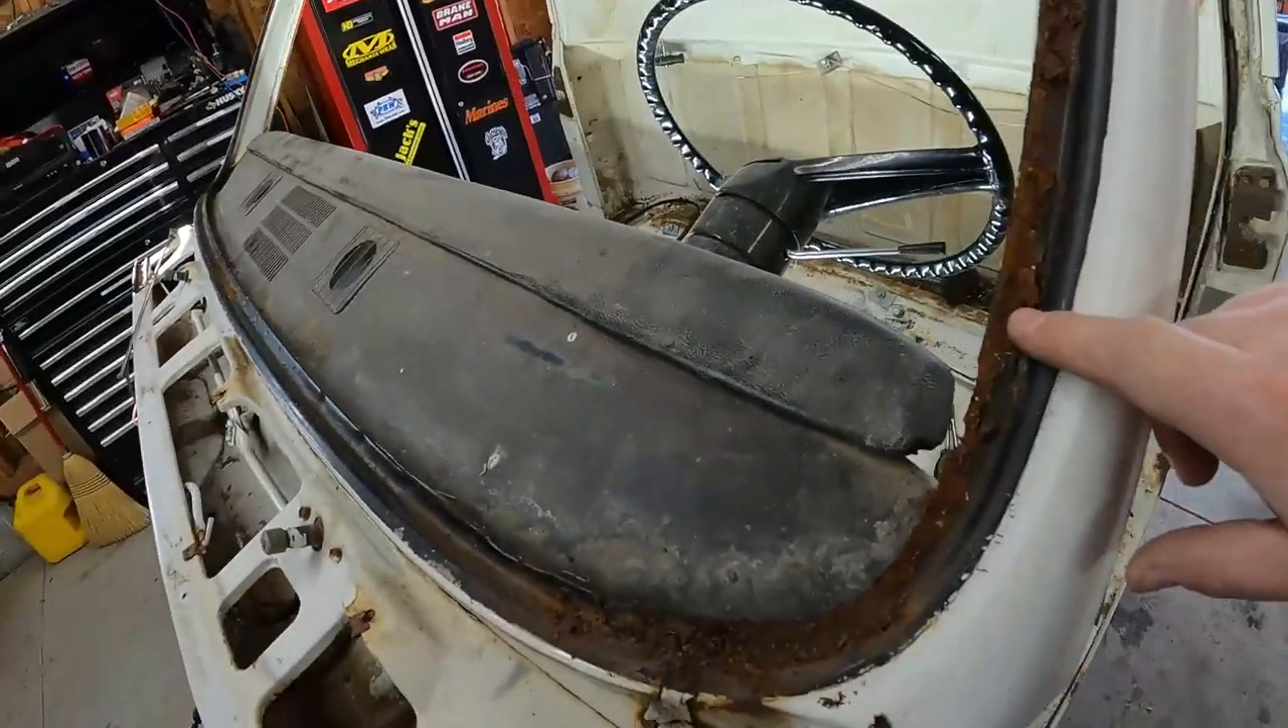Well, we got the window out.